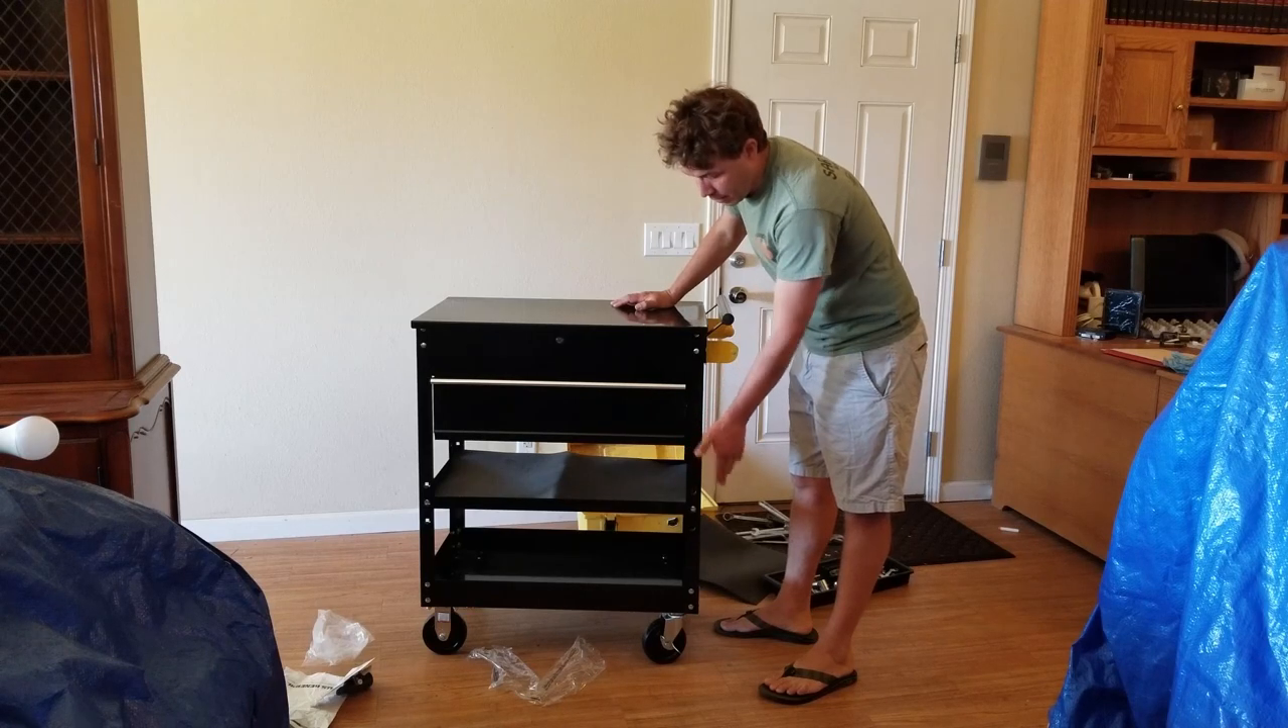So here's the cart all assembled I've put my new wheels on the back I put the set that came with it with the locks on the front.